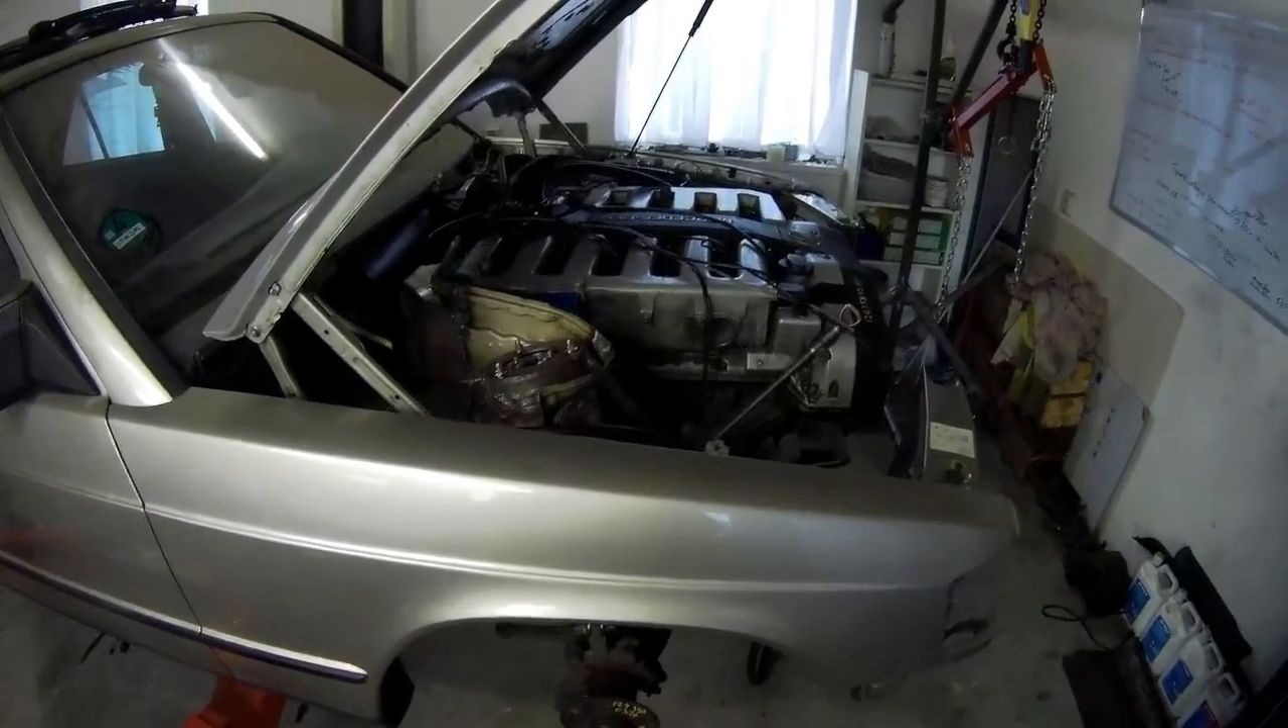So another thing that I've done, I've got the engine back in, of course, because I needed to measure the axle.